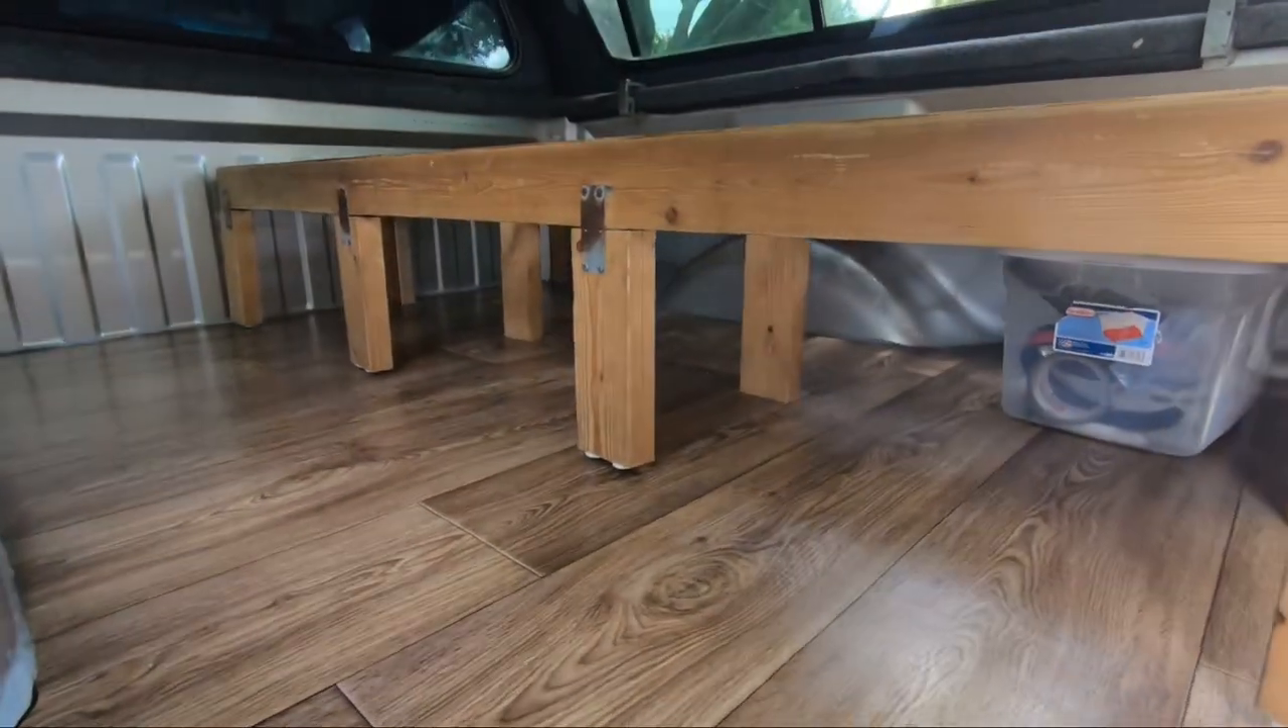See here we still have some of the old flat brackets on and we're looking to replace those with maybe three inch wide brackets in the future.